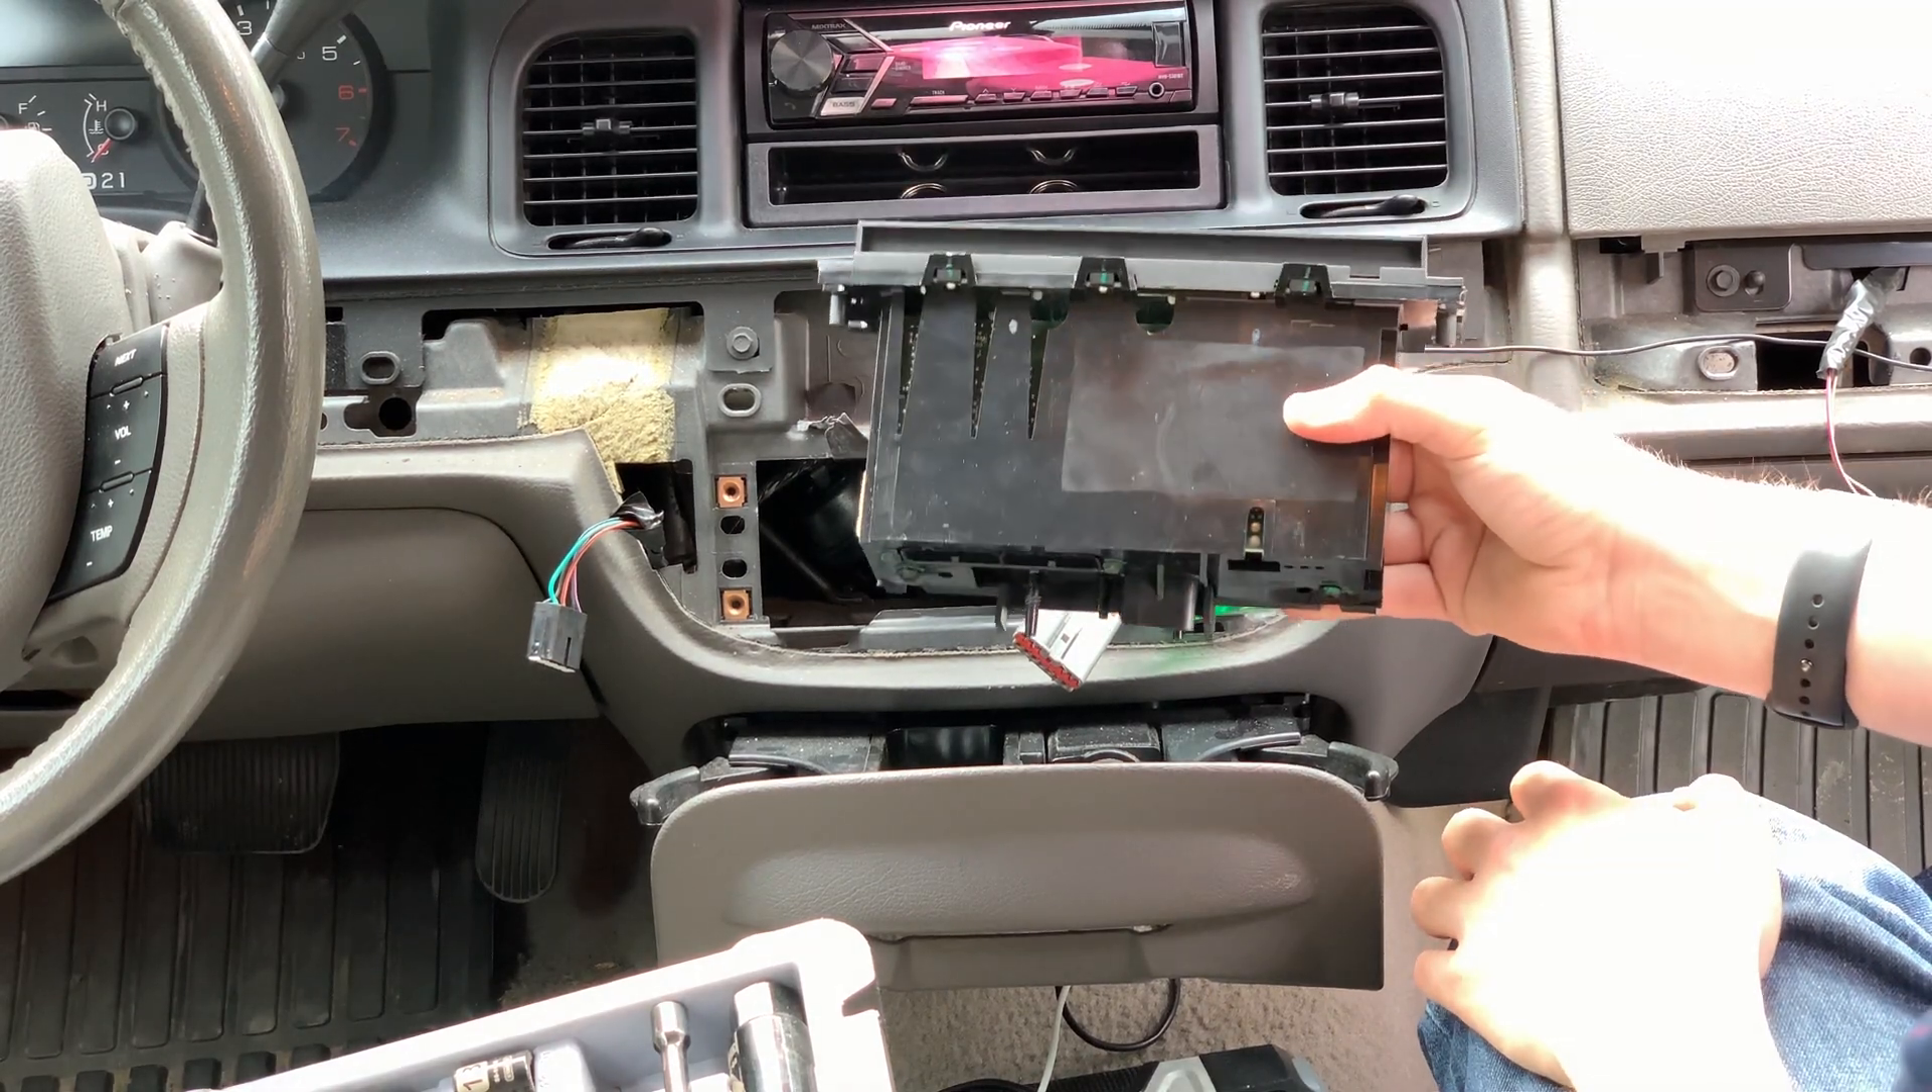Now, we have the entire climate control unit out, and we can take this inside and go work on it.